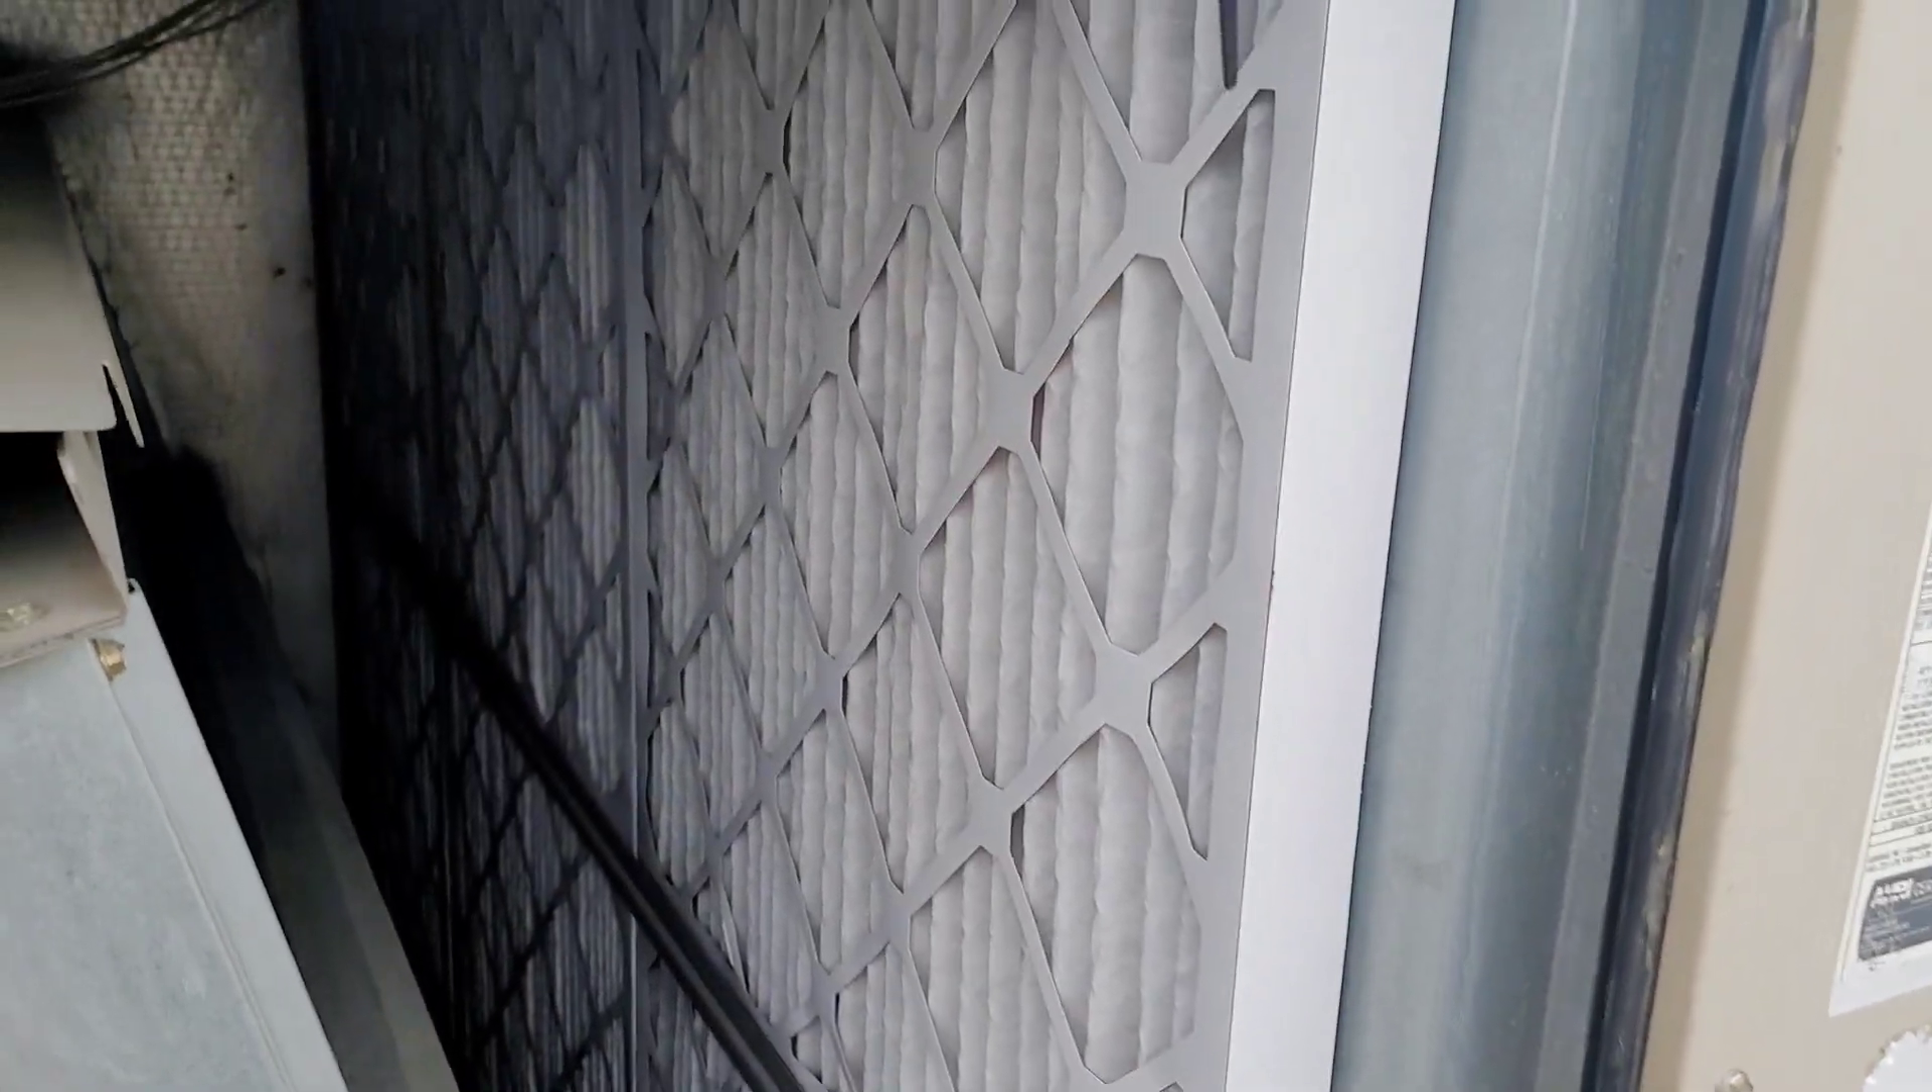I have already replaced the filter as you can see those are brand new filters and yeah next thing we're gonna open the blower section.